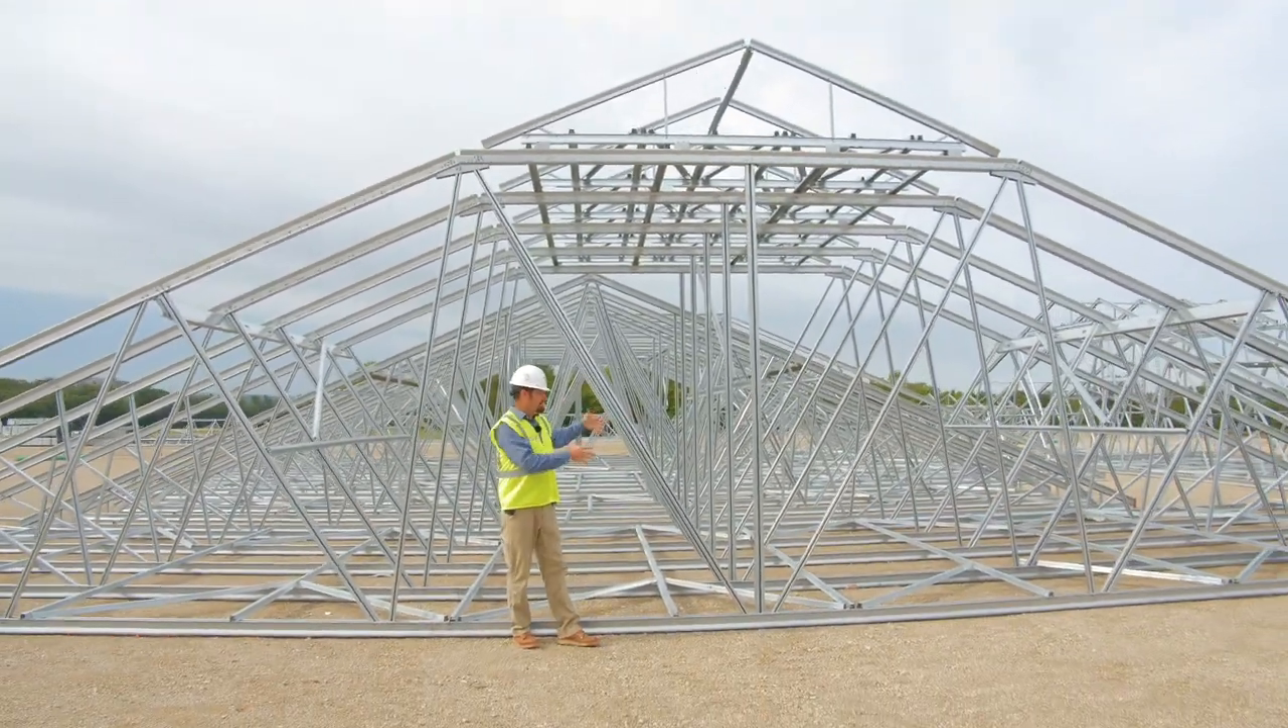So I just want to show you behind us here we have the light gauge trusses all assembled. These are assembled on the ground in banks of four and then they pick these up and set them on in sections.